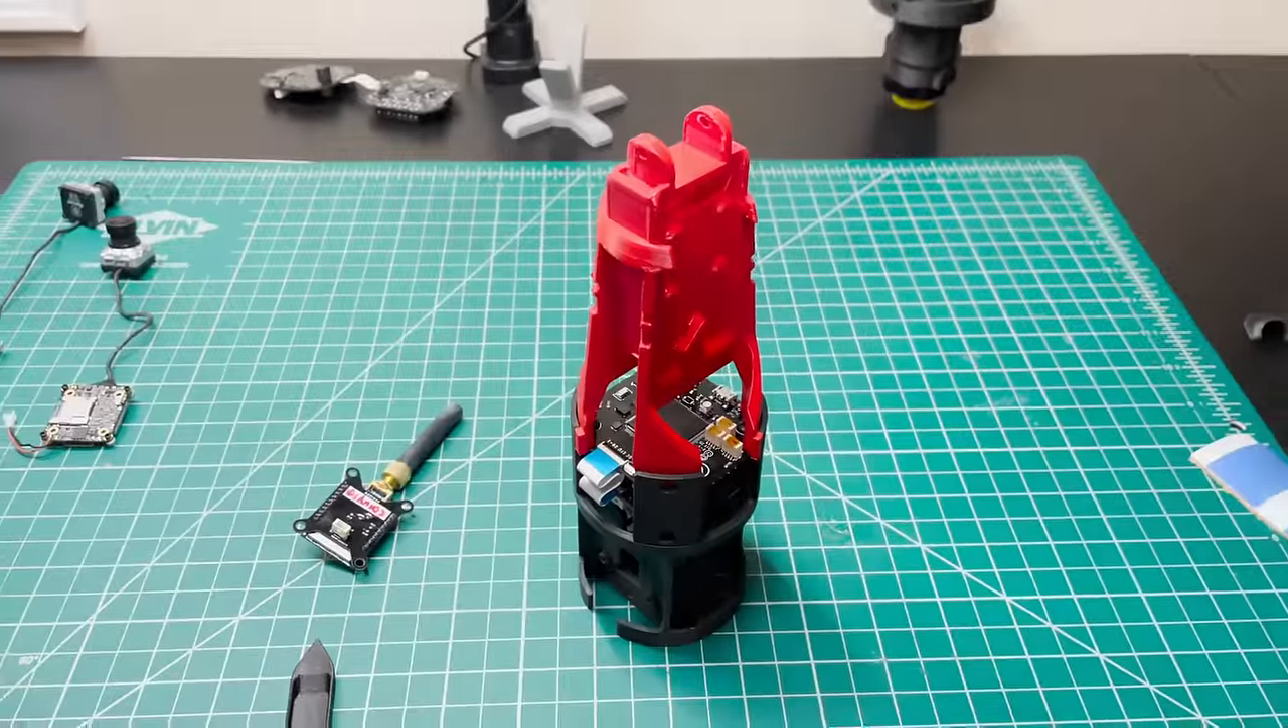So I've got all three of our main avionics assembly prints tentatively stacked together here.